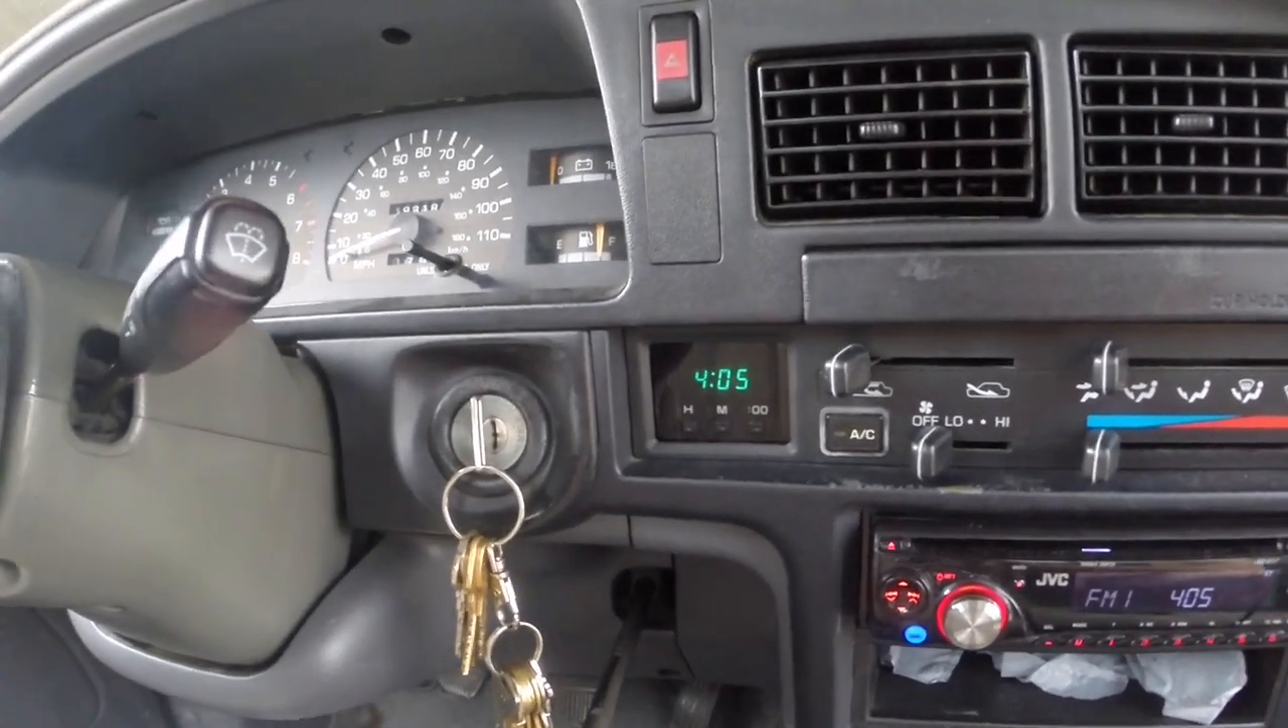Here's a final look at the clock how it sits perfect fit.